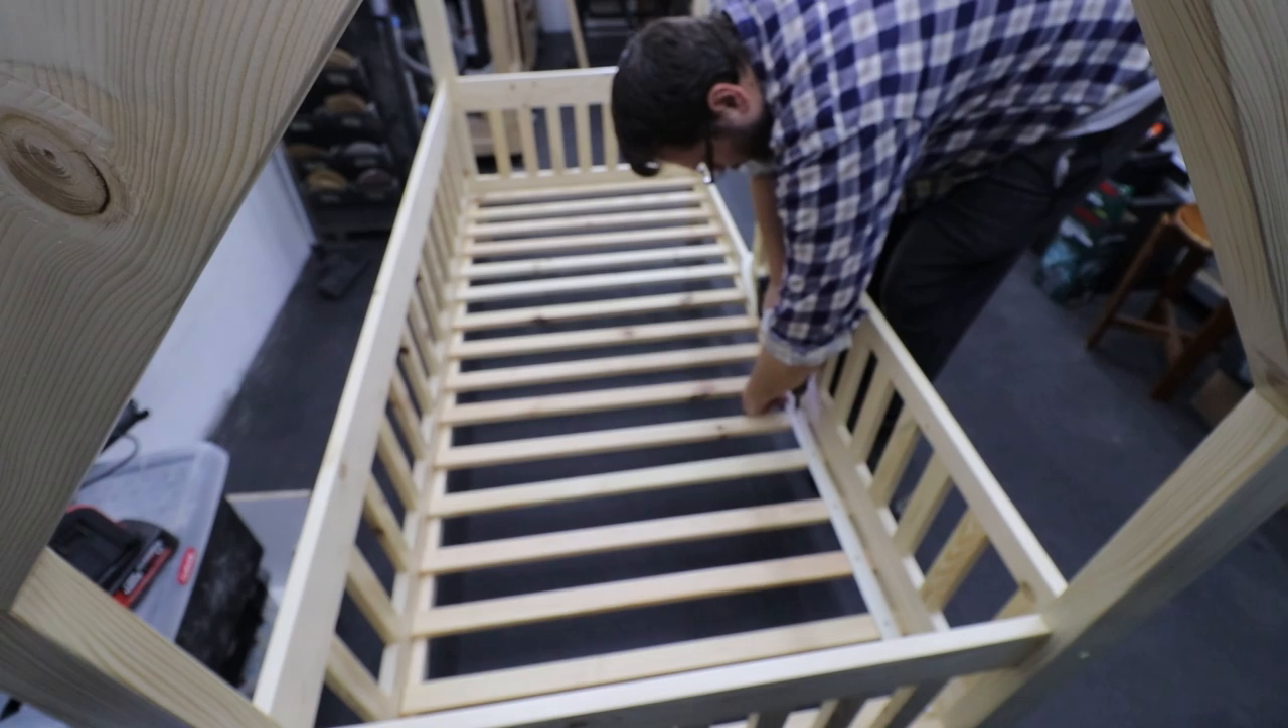I've placed all the slats in more or less the places i wanted them to be.